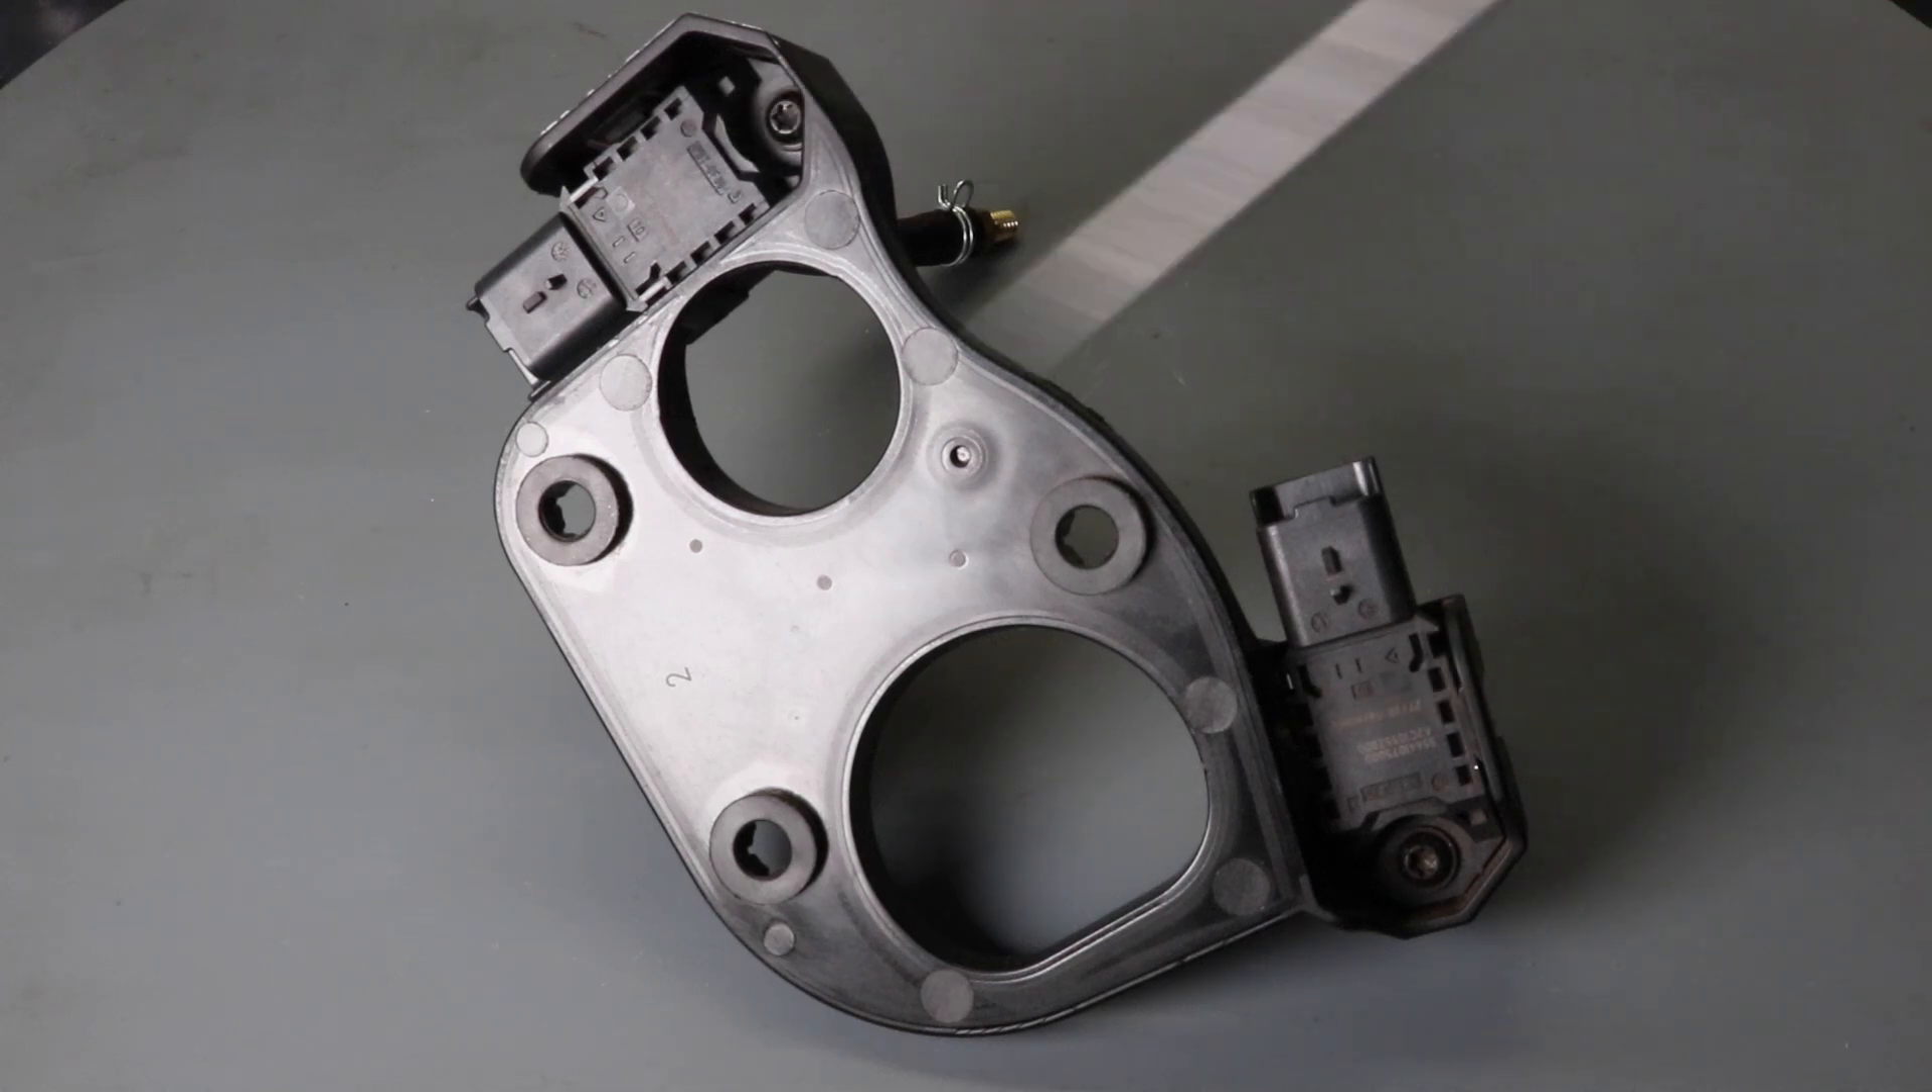And to have a better look at the mounting, I removed the tray from underneath the oil tank, and you can see the two pressure sensors.